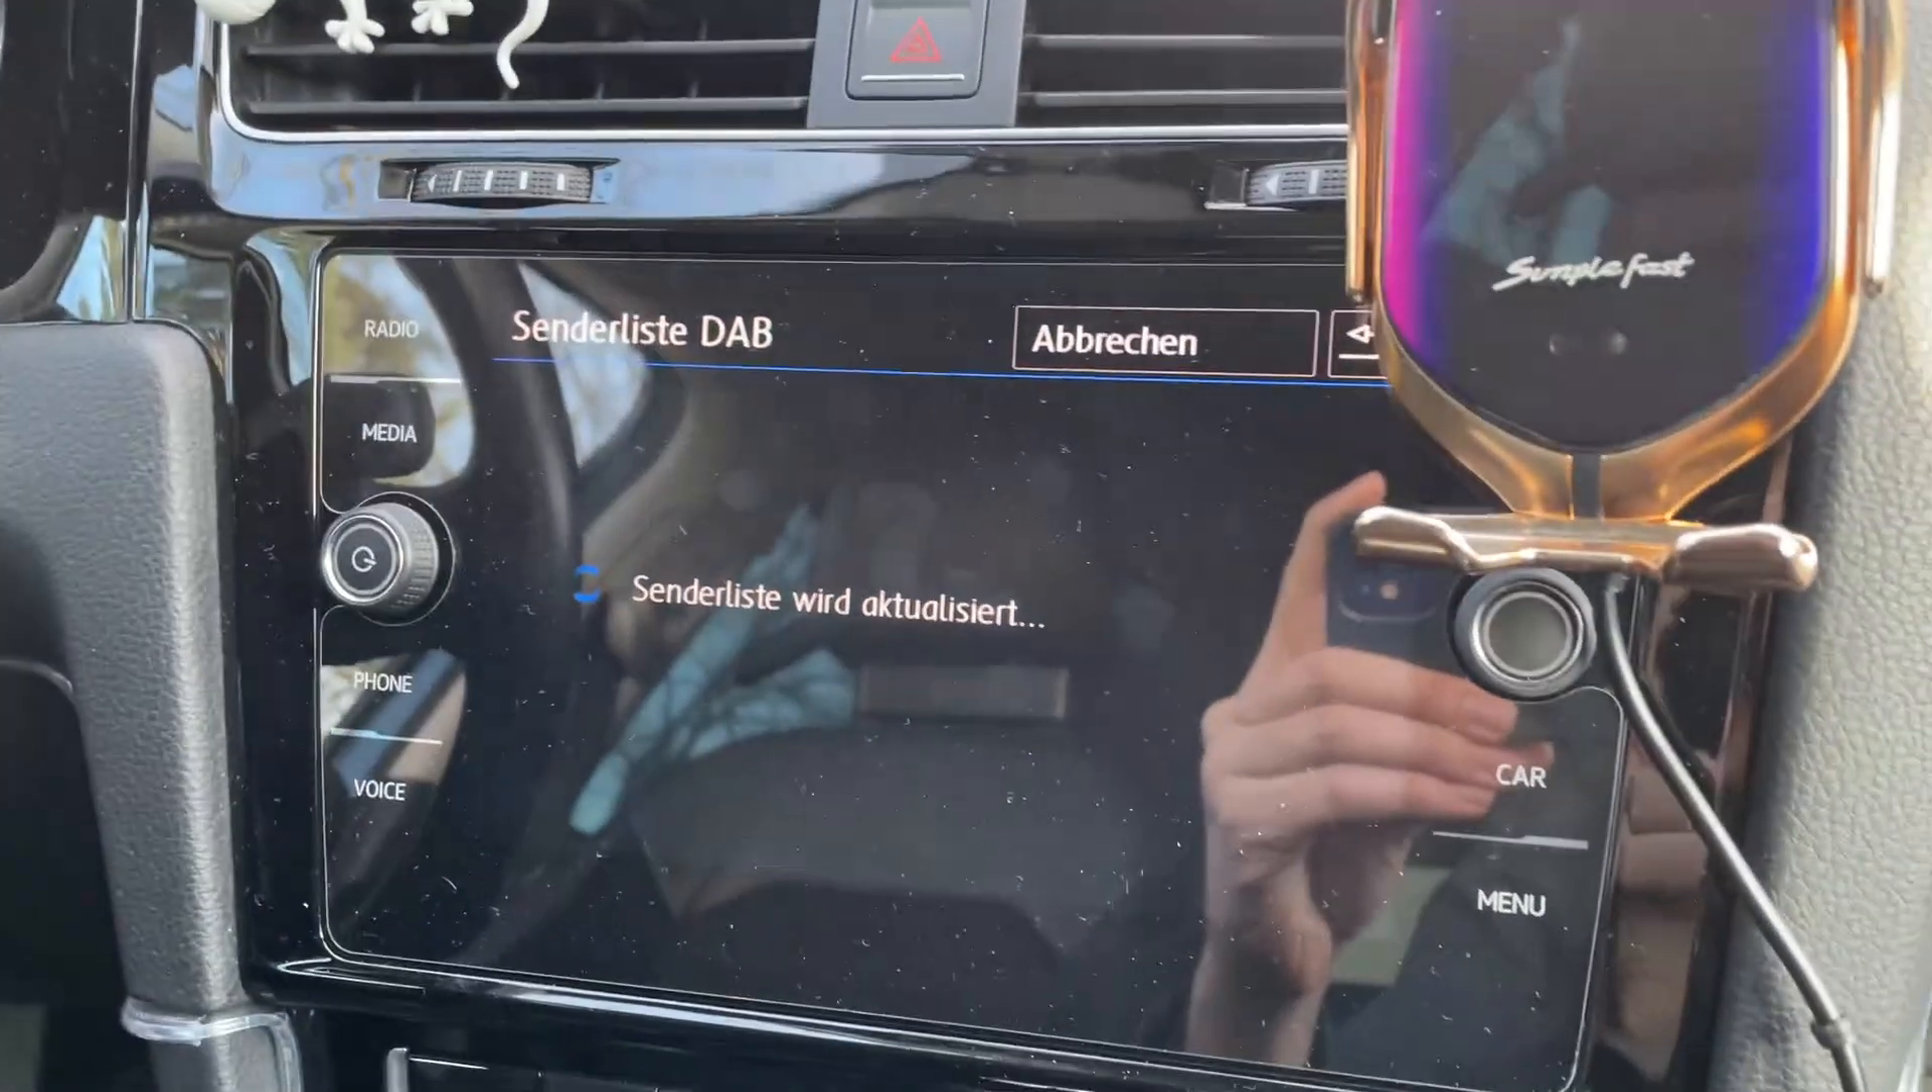Ich habe jetzt alles hier wieder eingebaut also original radio ist wieder drin.